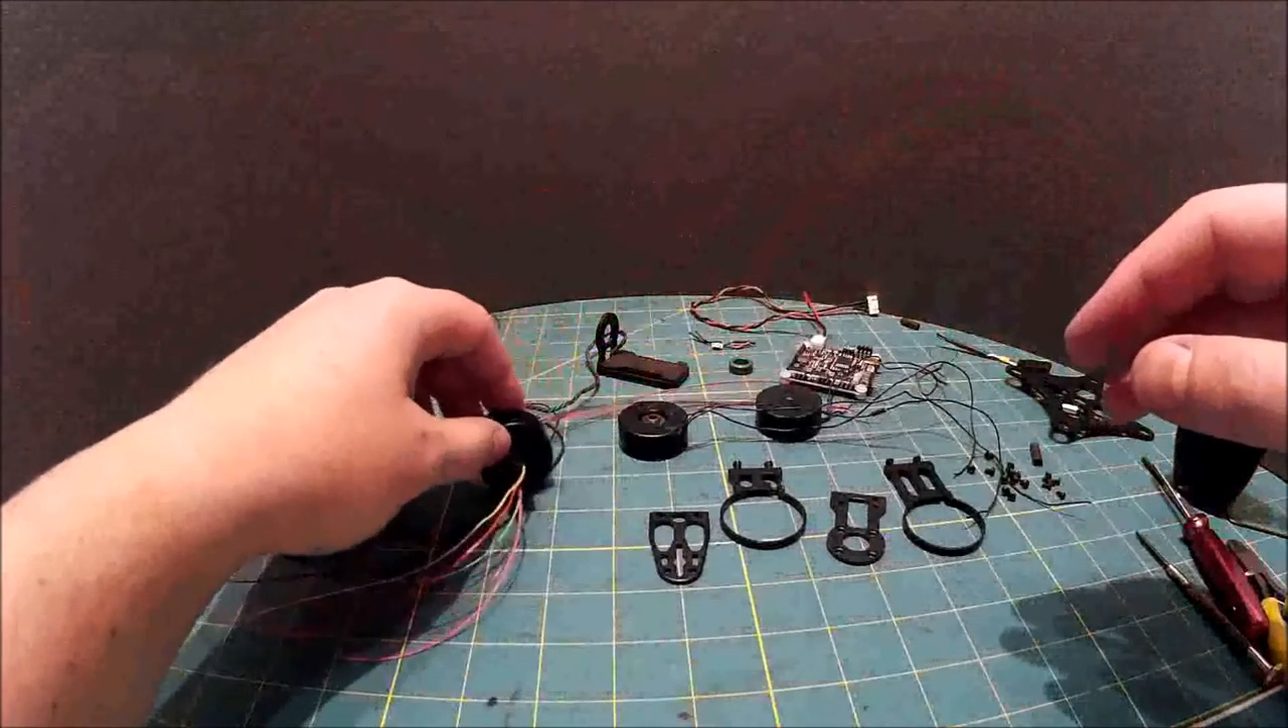That's the Storm 32 three axis GoPro gimbal stripped down complete.